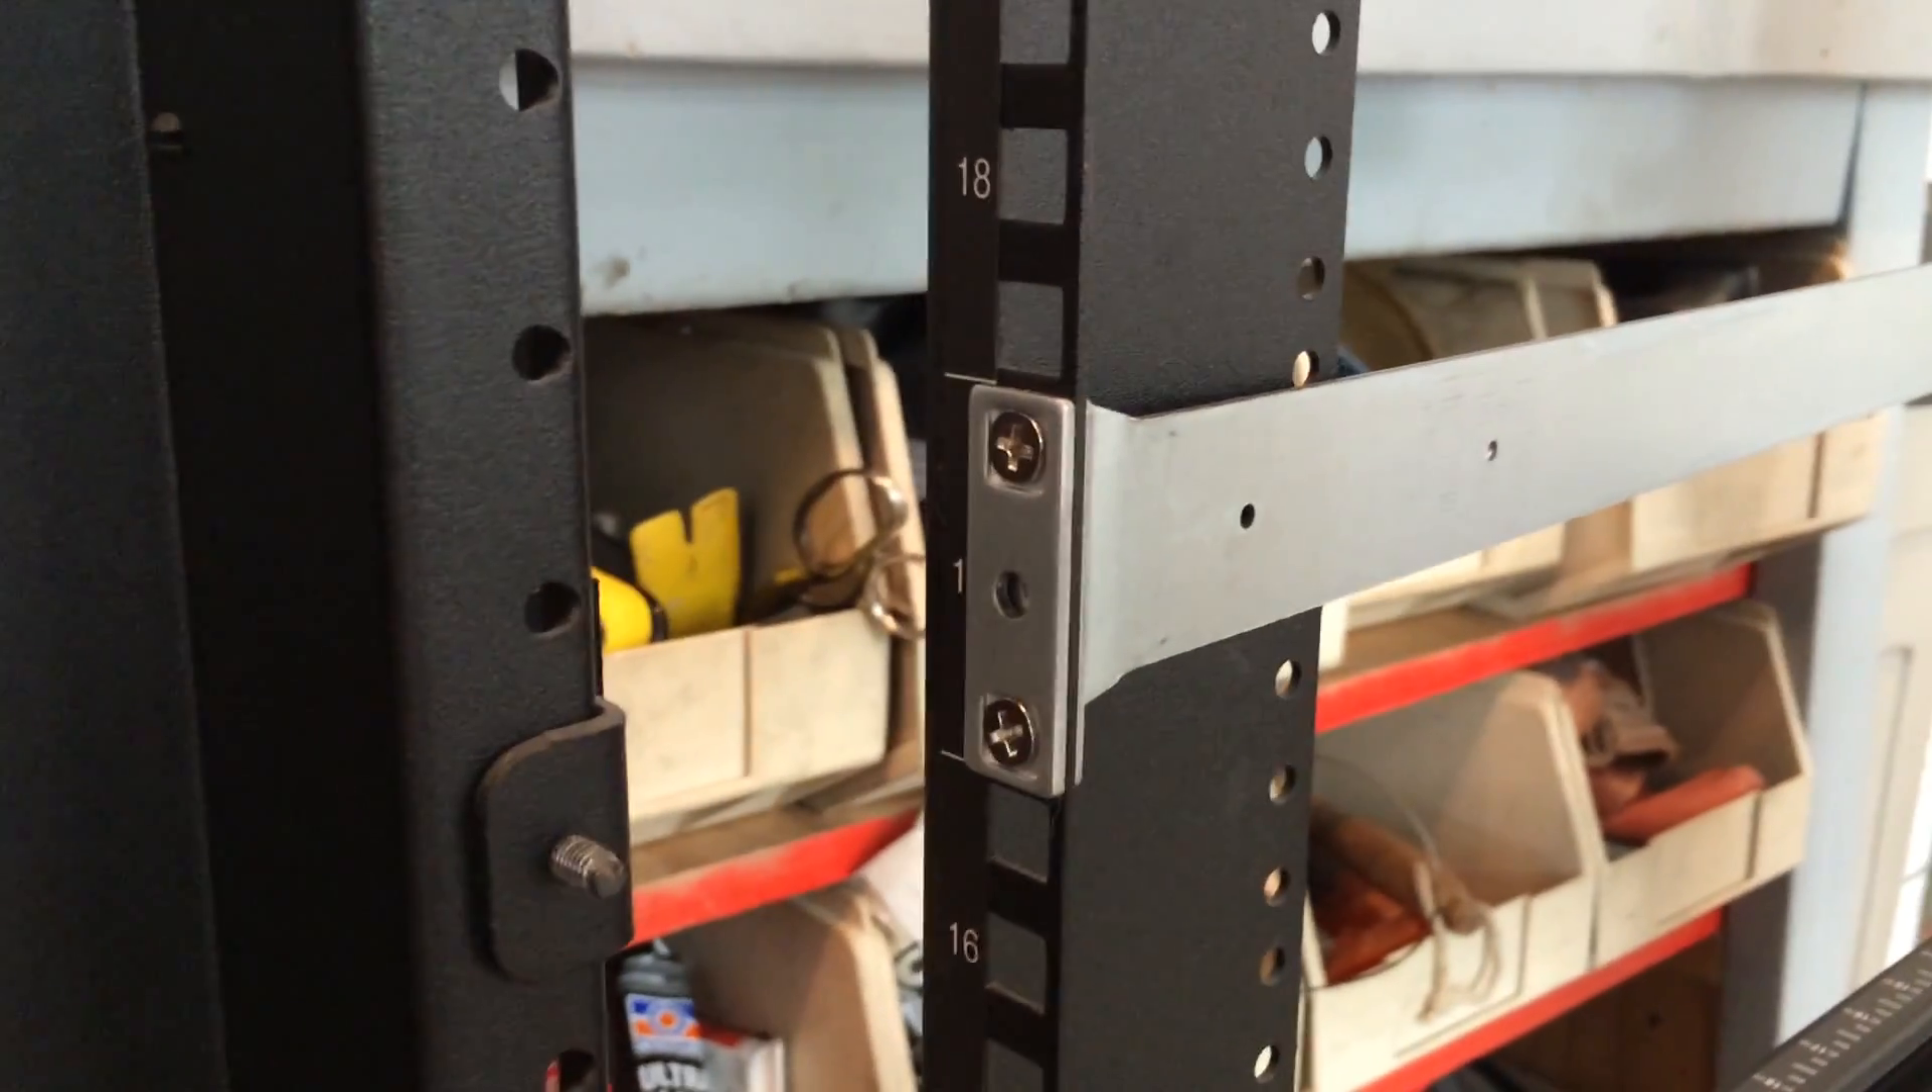The back side of the rail kit is mounted to the upright post in the back.